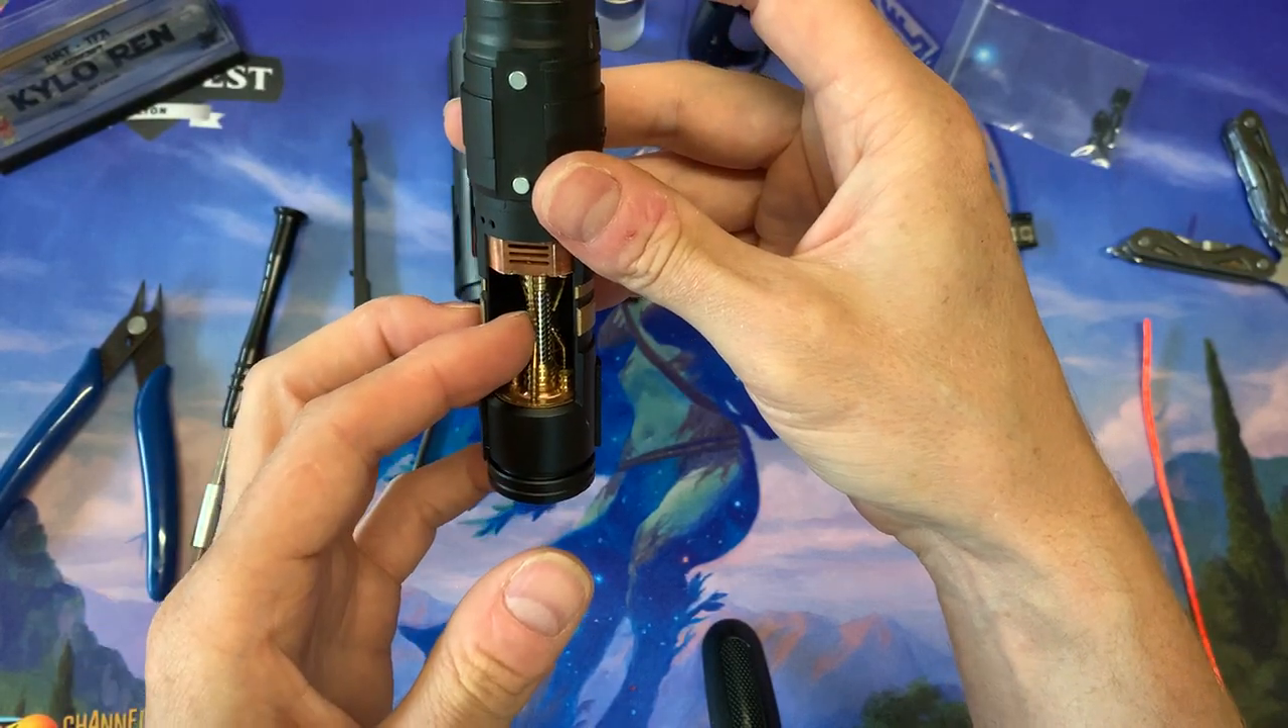Now your chamber's in there. It's not going anywhere. And now you can see your chamber installed.